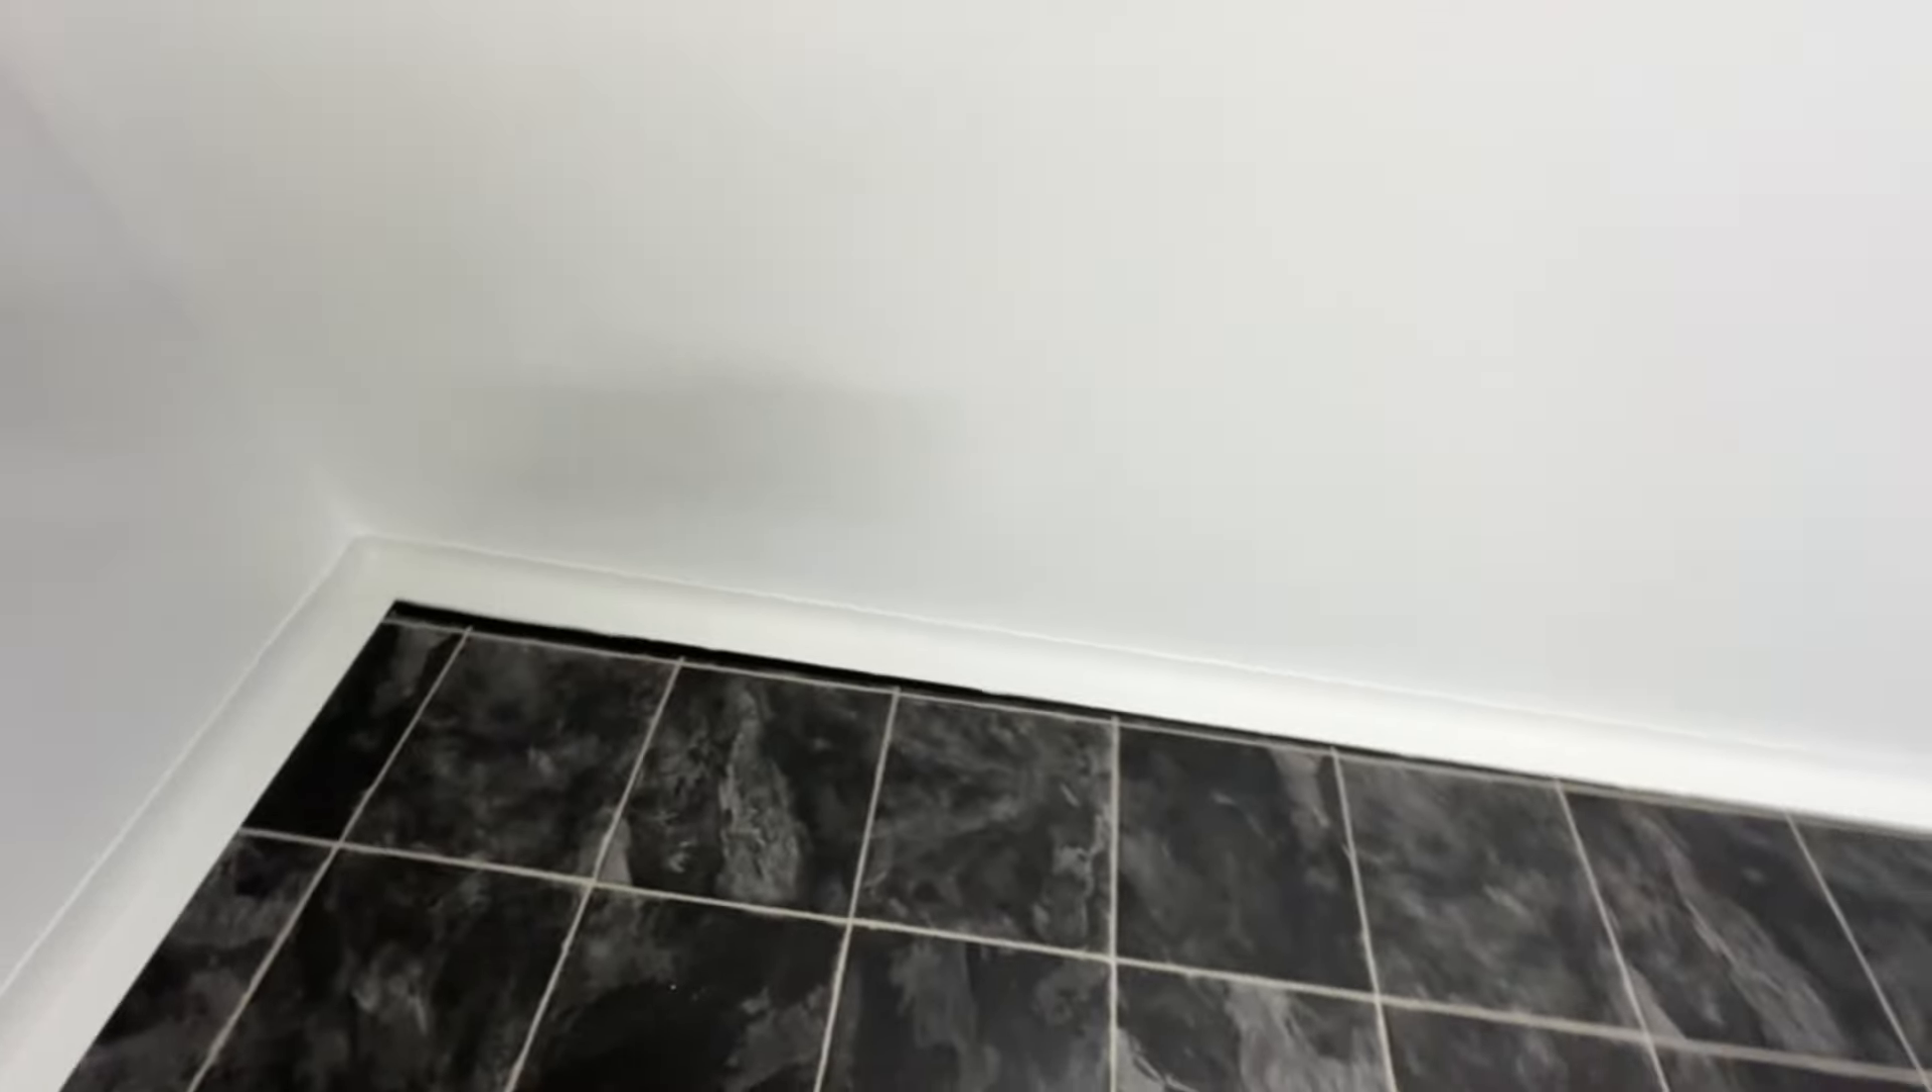Okay, so this is the finished job. As you can see, all the skirting is in place.